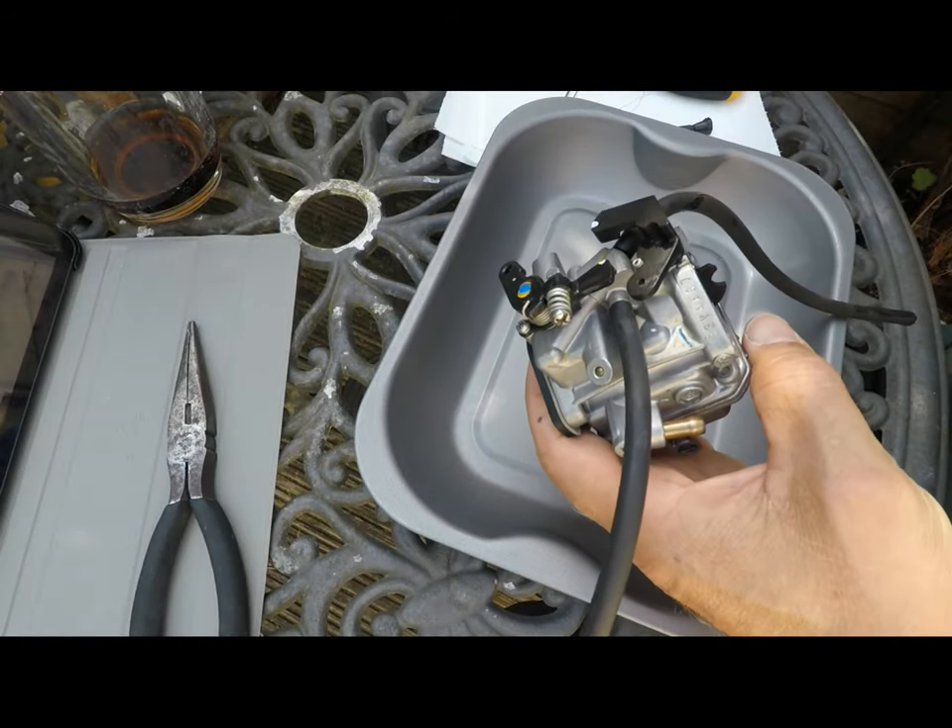Well, as you can see, I've successfully removed the carburettor here, and I'm just going to take a few photos, actually, to help me when I come to reassemble it later on.